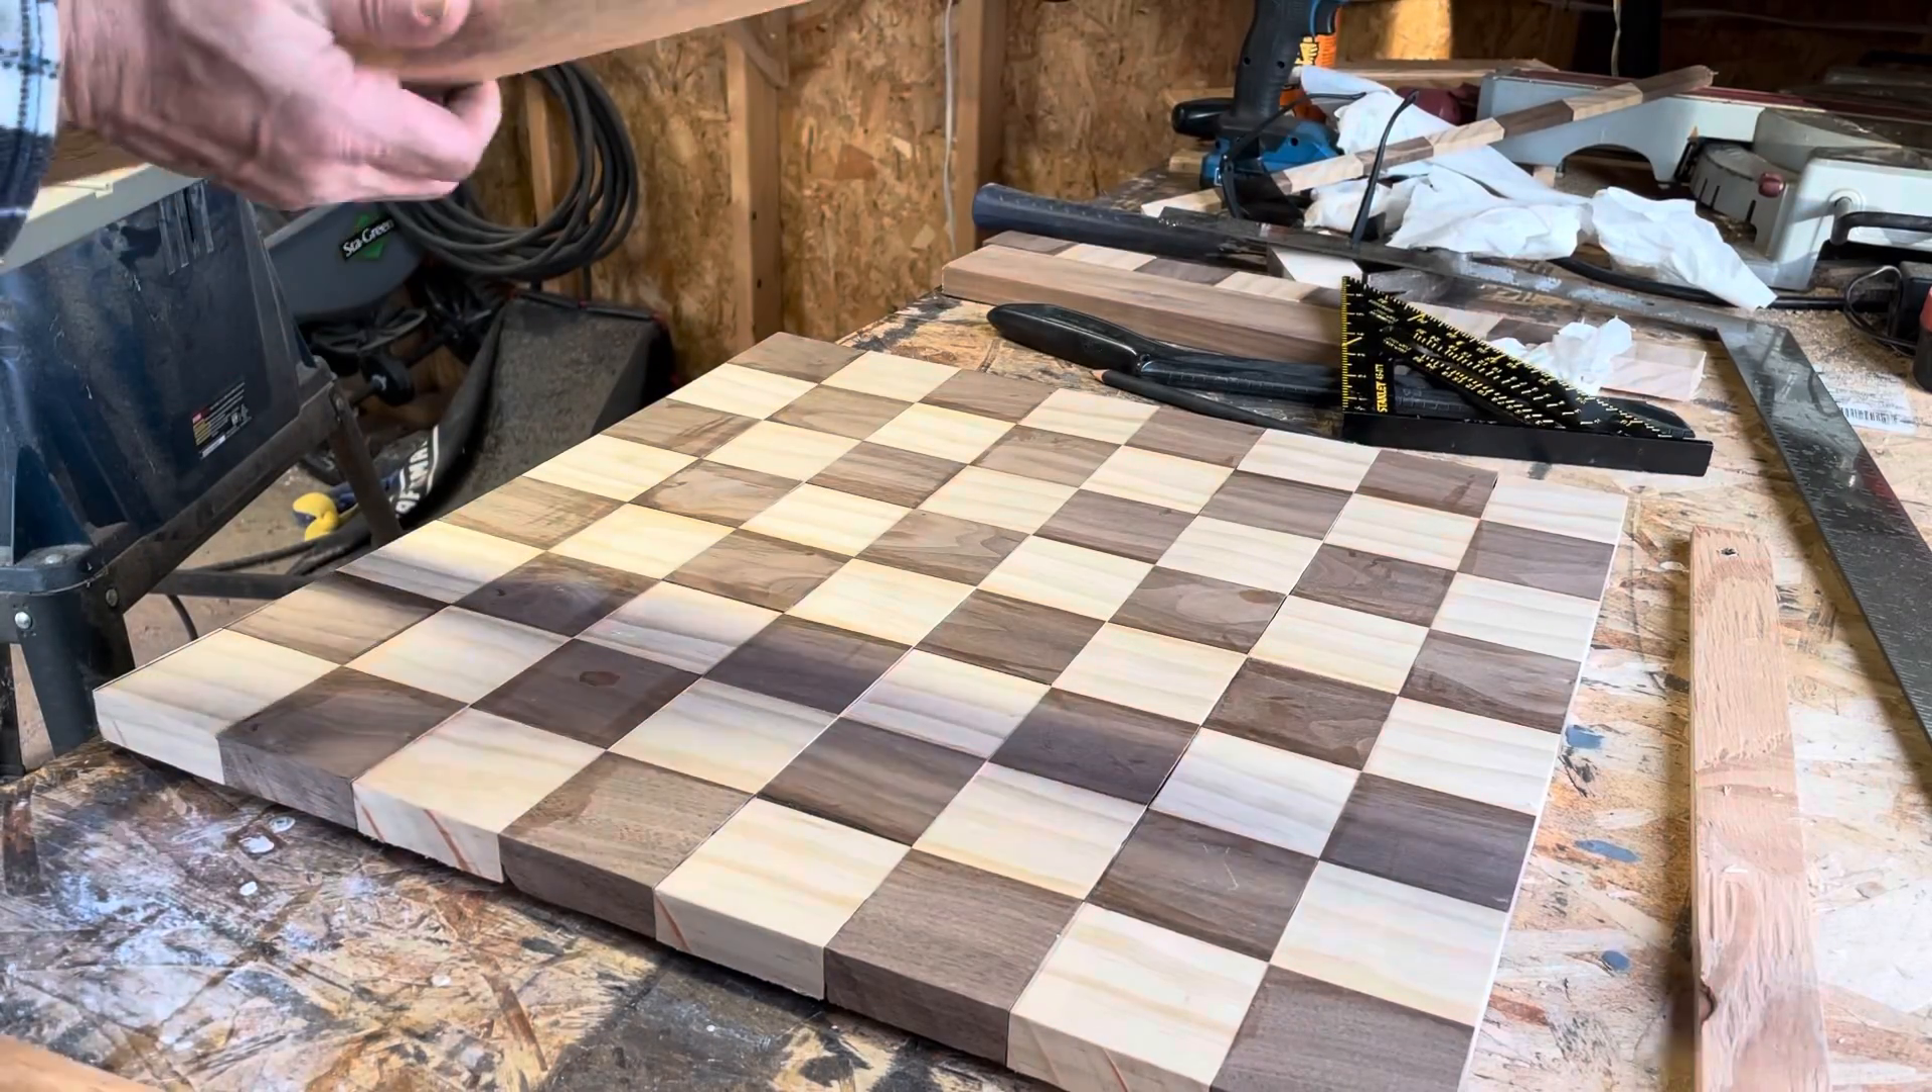We got everything glued together. Now, we took the clamps off.